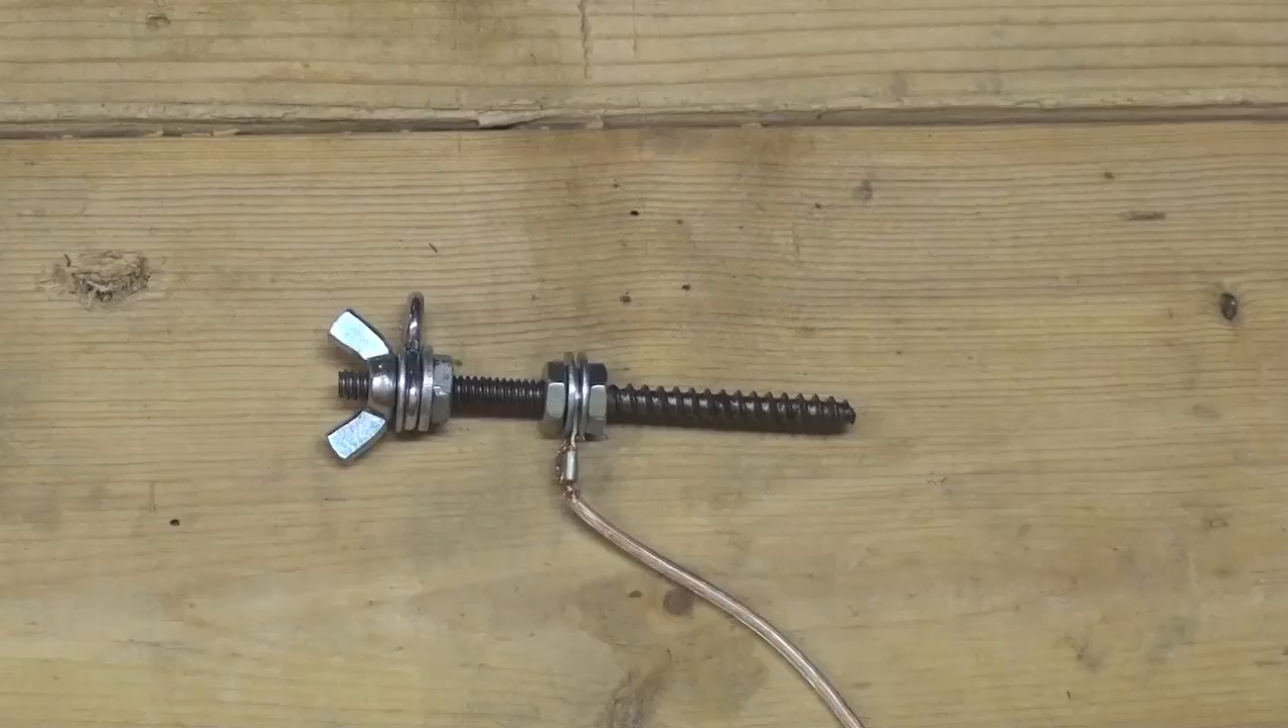And there you have it, the underside hanger bolt assembly.